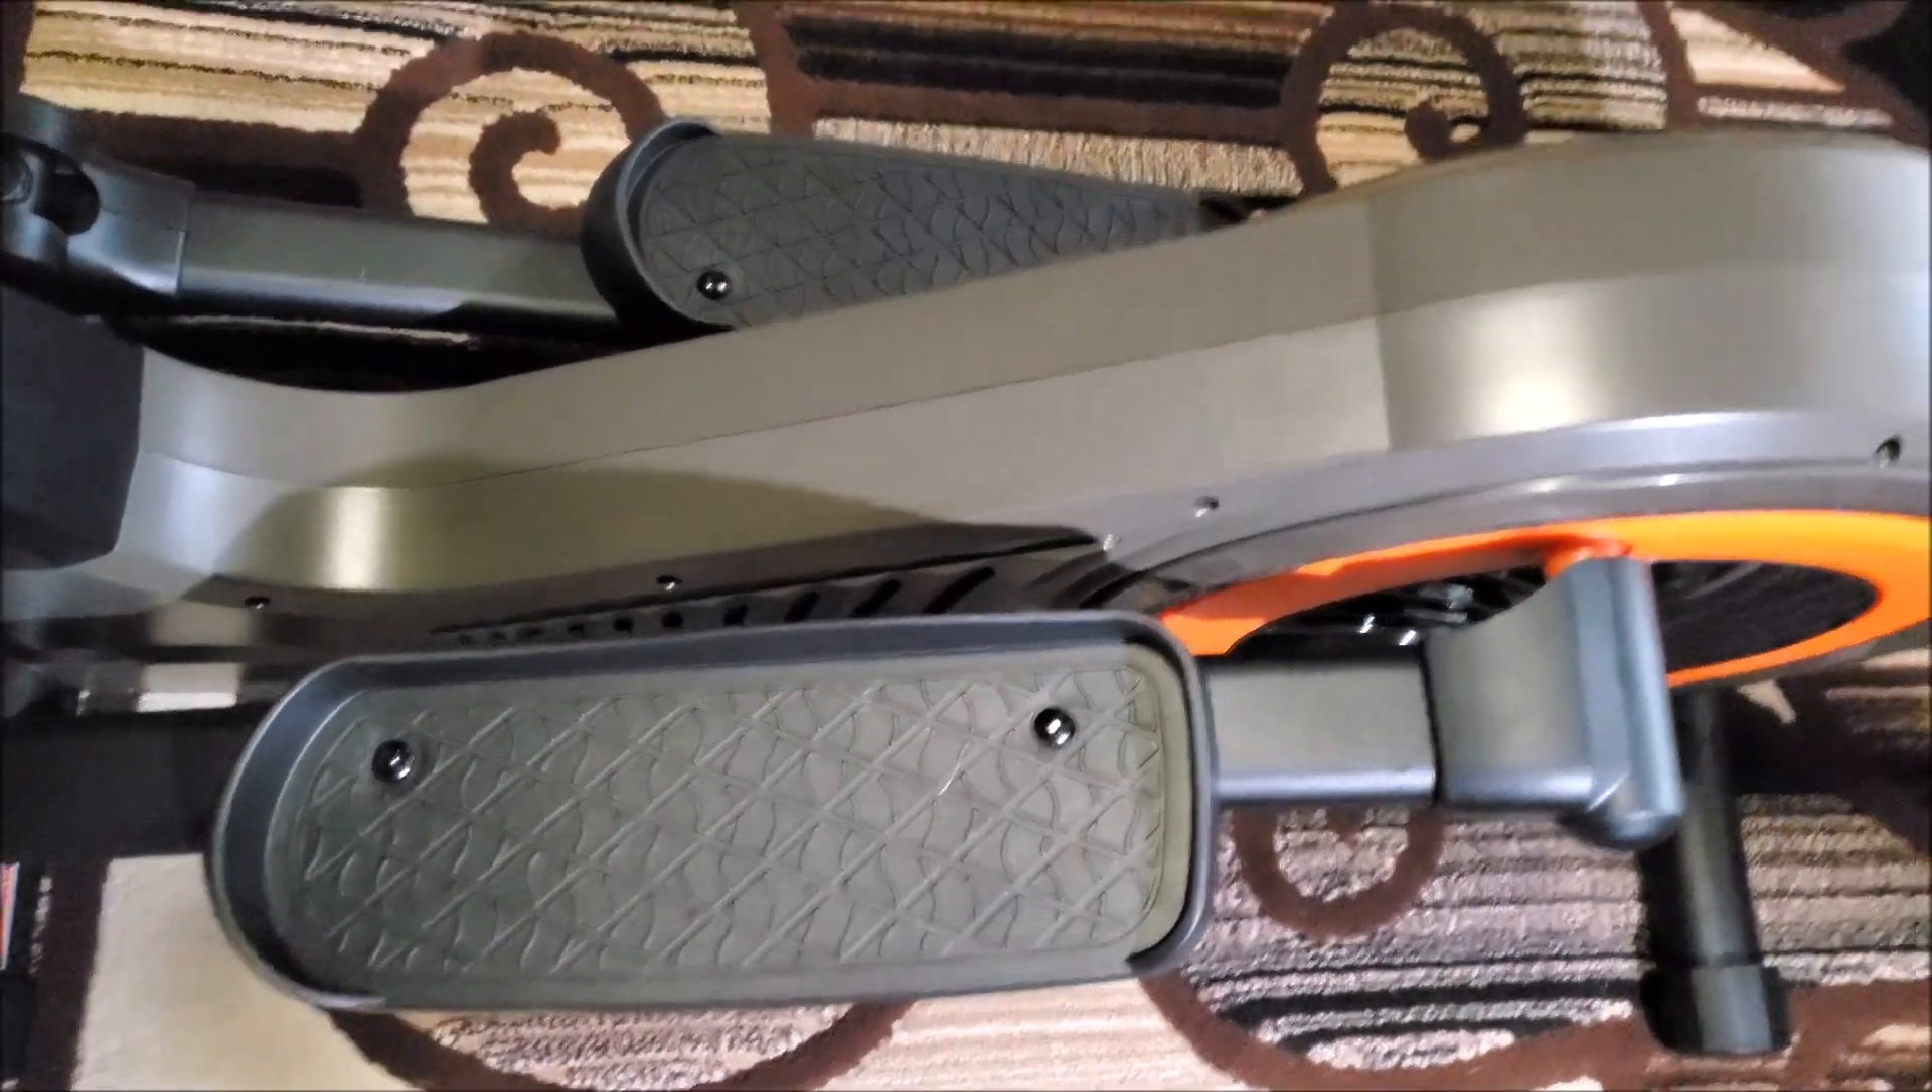So we got the pedals on. They screw on with those screws. They just screw underneath.